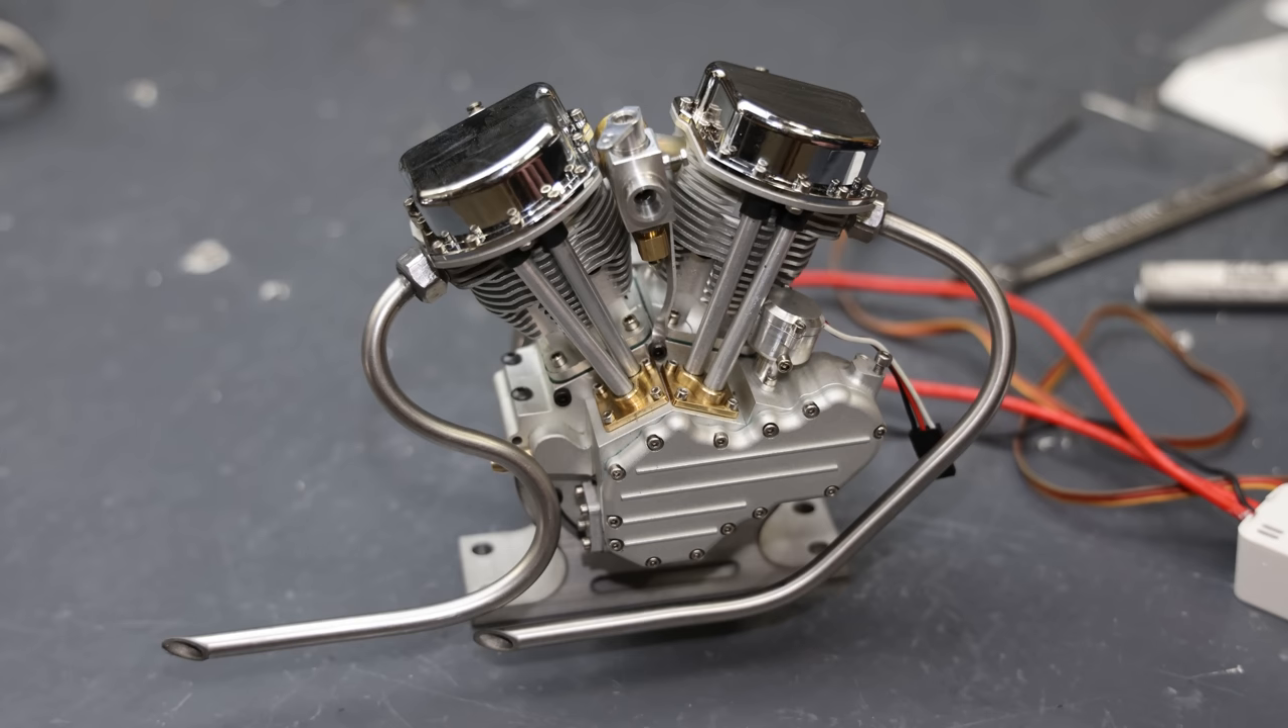One broken tubing bender and two sore hands later my pipes are all done.